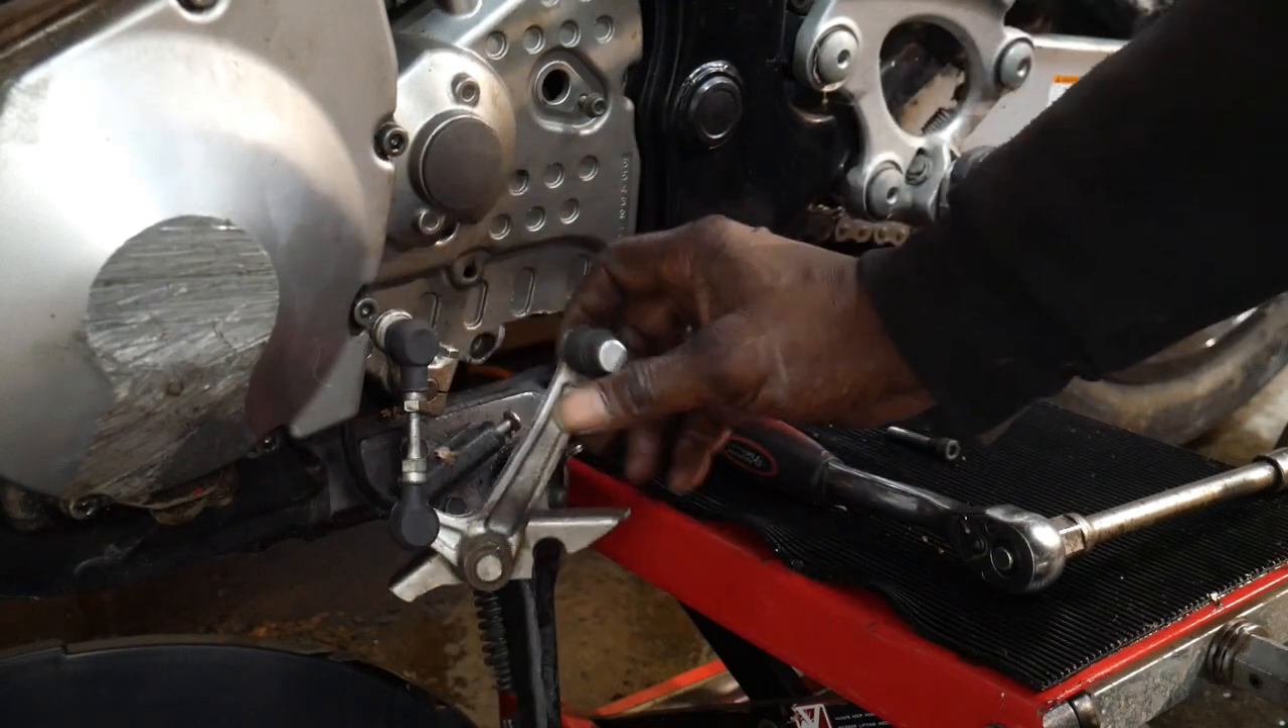Now, I'm going to stop right here because I forgot I need to take the gear shifter off.